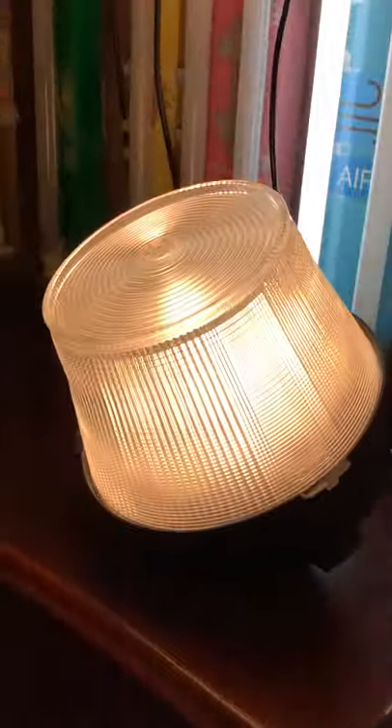All right so now the diffuser is on.